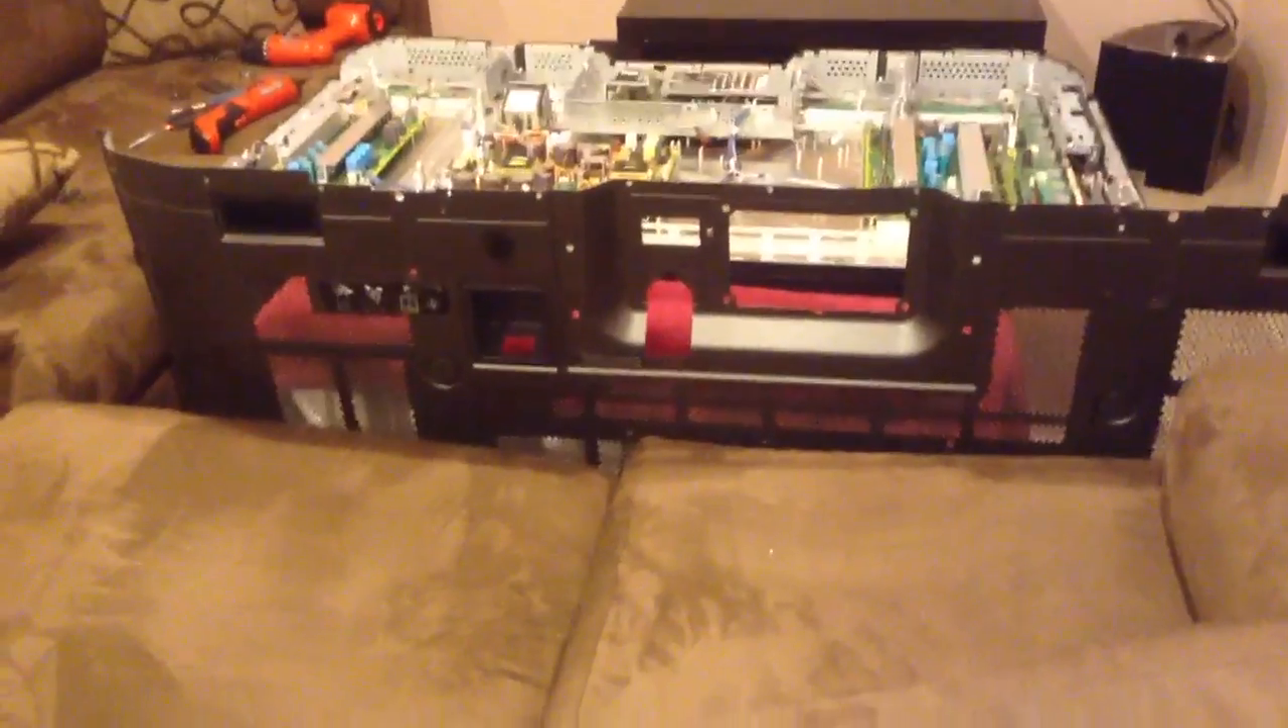As you can see, the metal cover on the back of the TV has been removed.